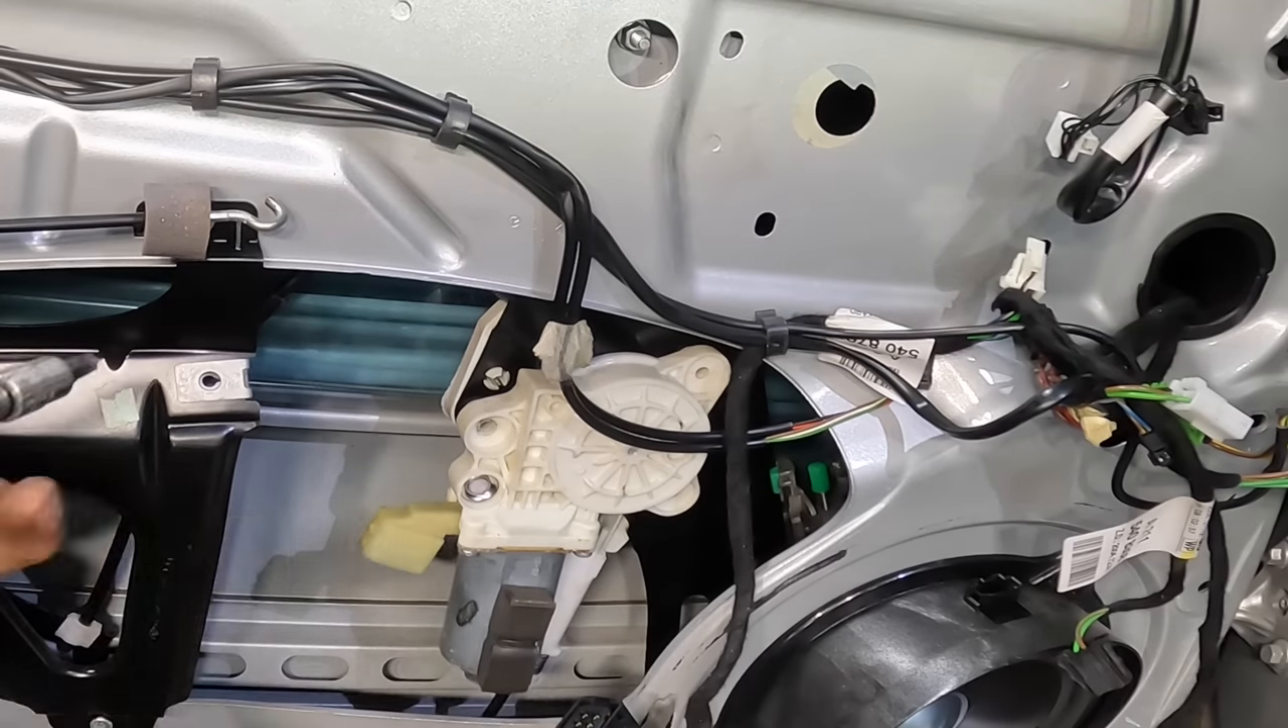Okay motor is in.